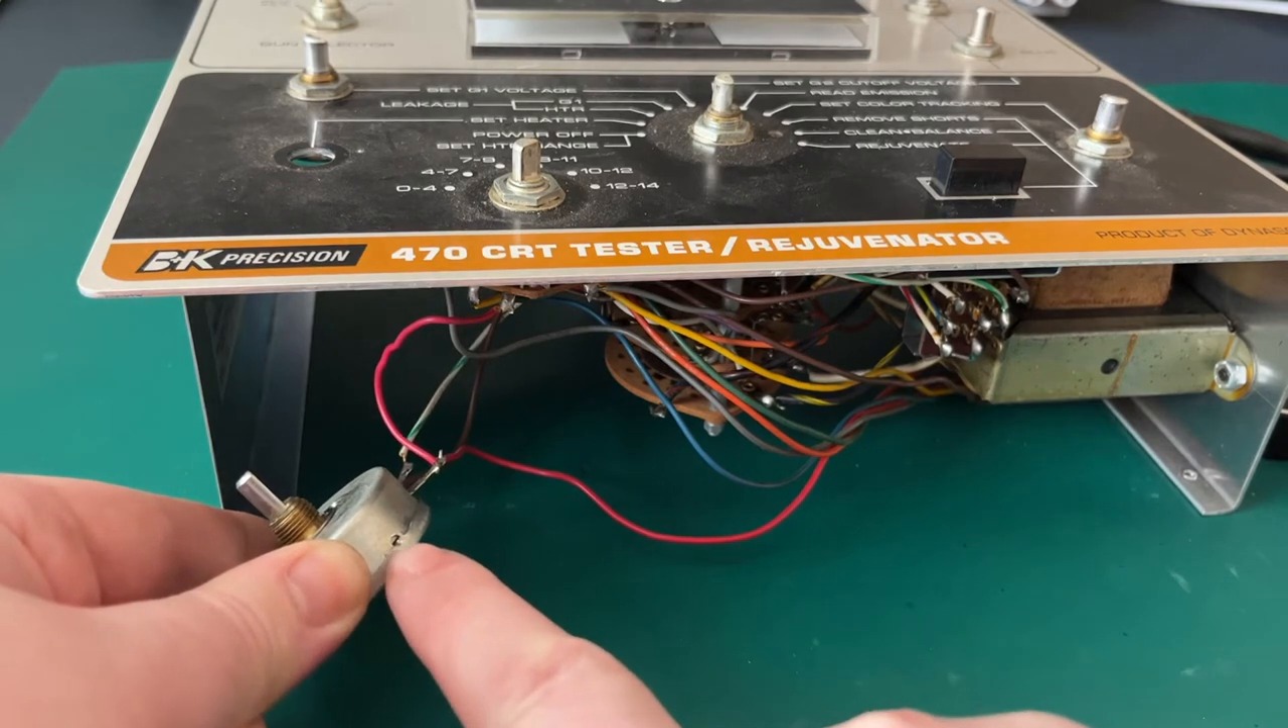Okay so i've got the potentiometer out now and i've just gently pulled it away from the board so it's clearer to the camera.